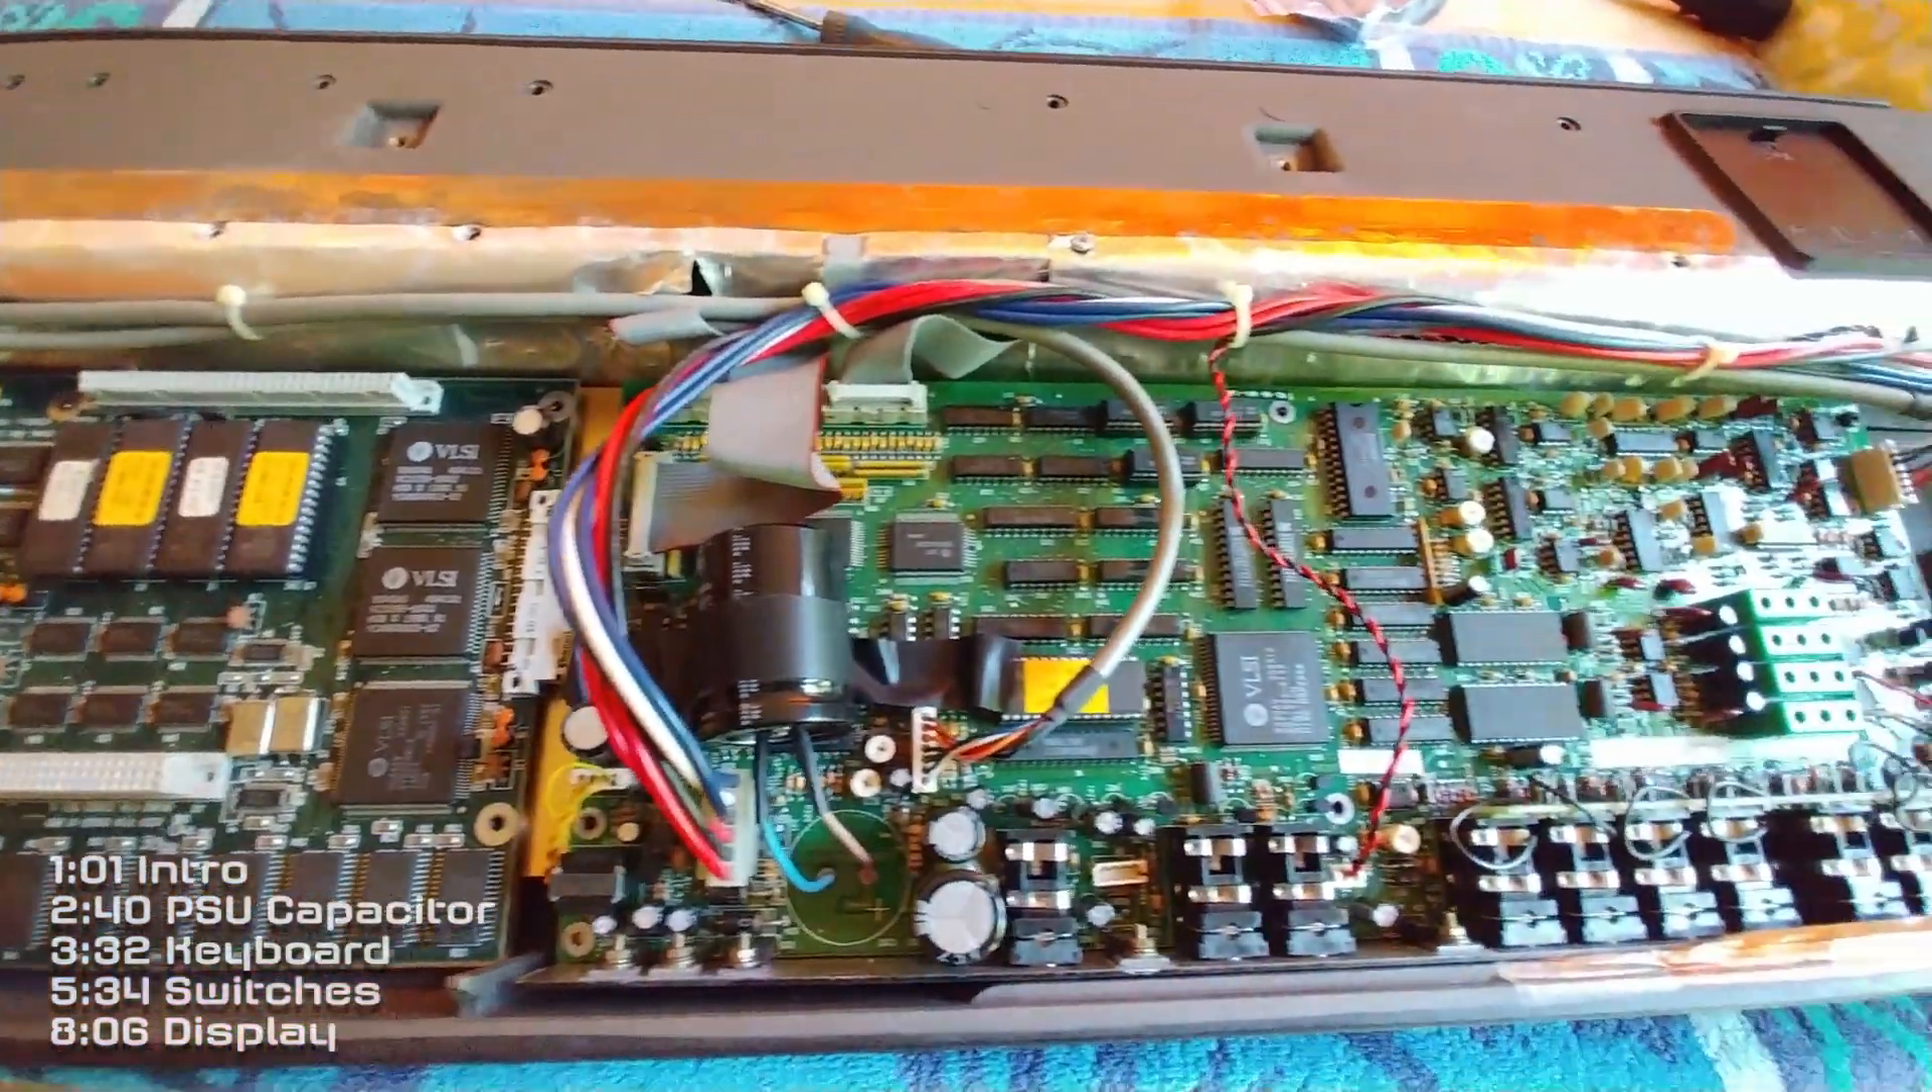Okay I've got the lid off and one of the things that struck me and may strike you as well is the sheer amount of electronics that is in this keyboard.